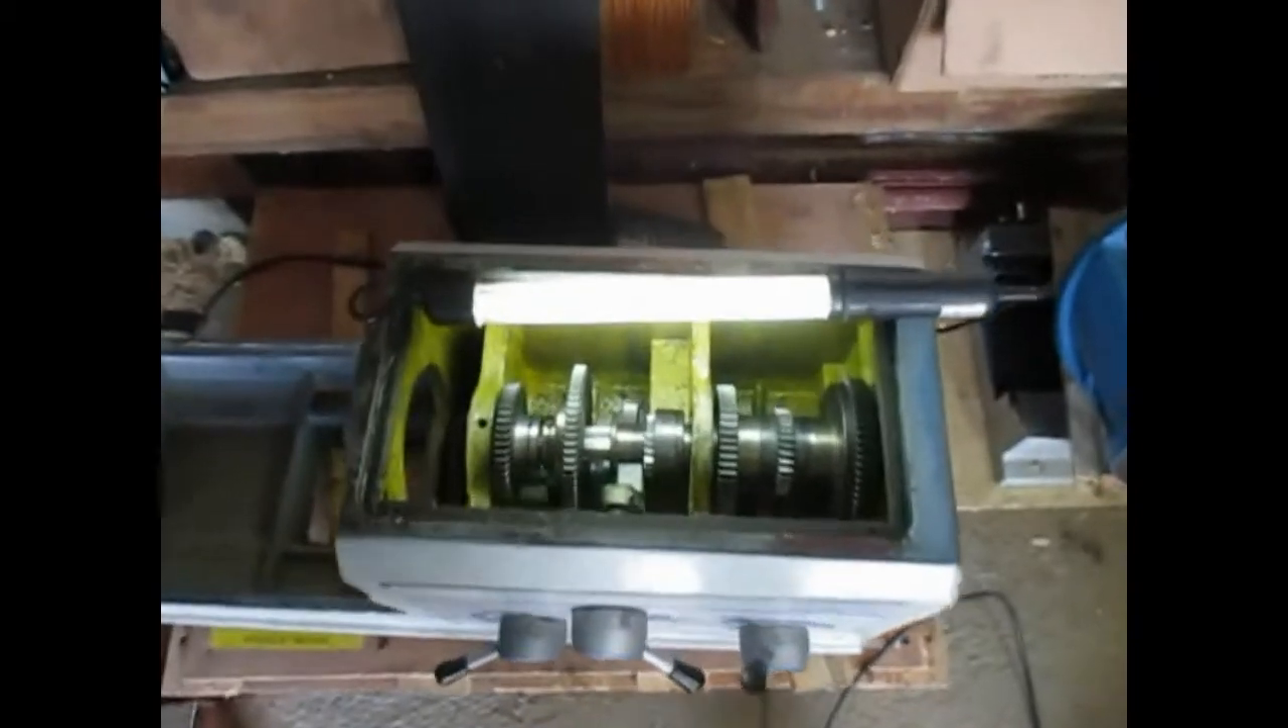Now we can look at the overarm gearbox I've taken the top off and put a light there.